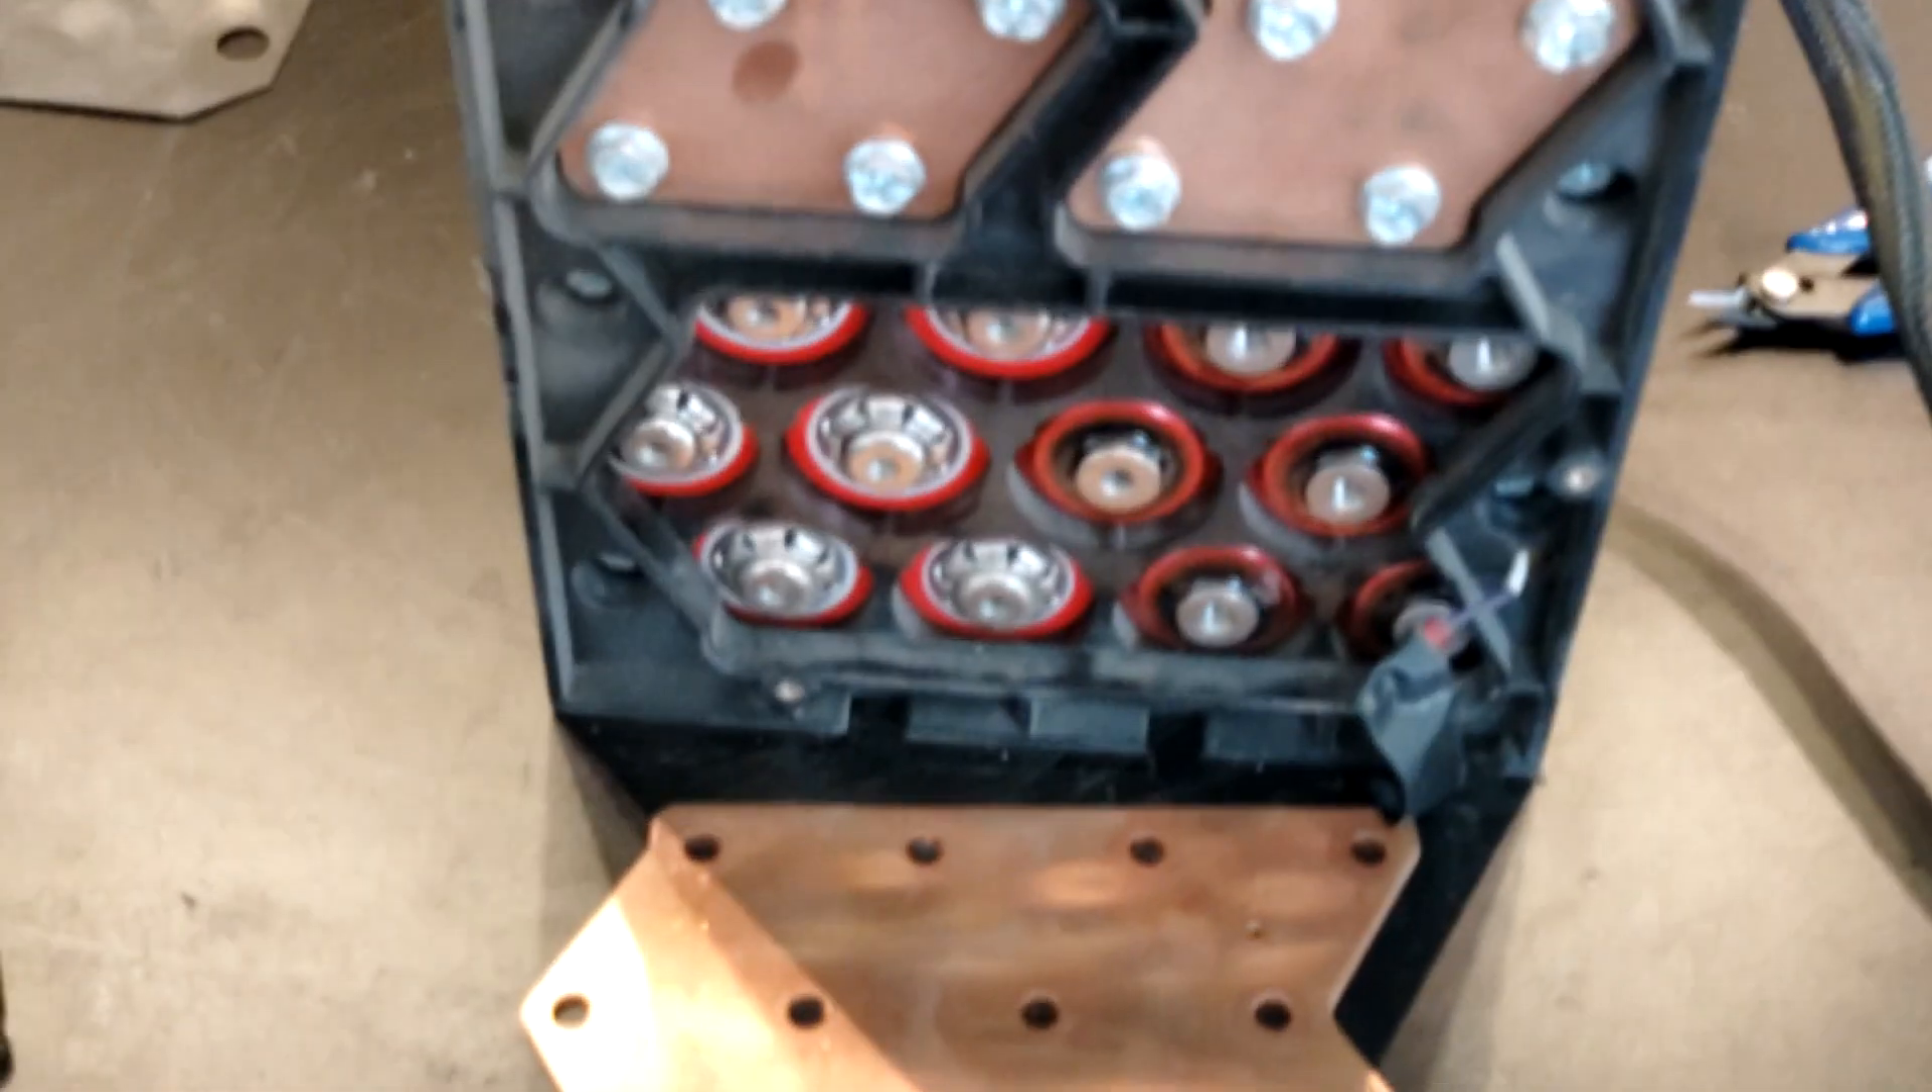All right, we got the plate off there.